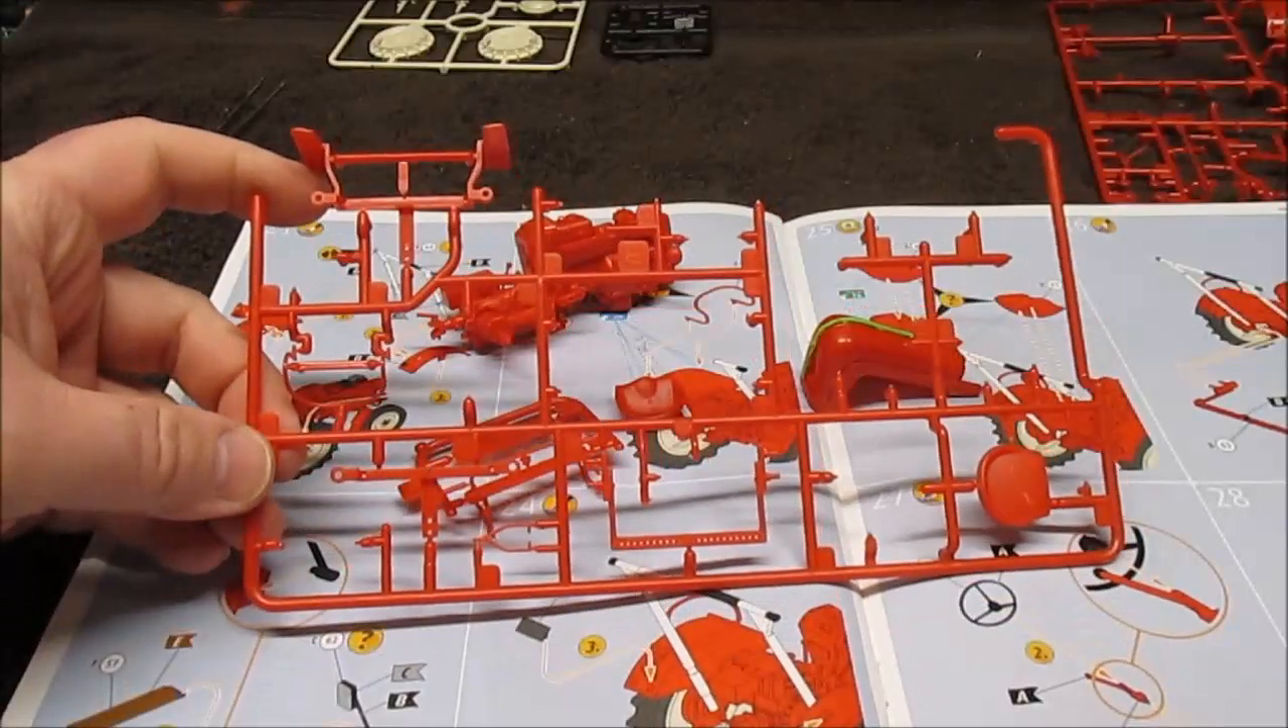I'm going to be shooting it with a brighter, glossier red, but as you can see, there's a good amount of parts left on the trees.